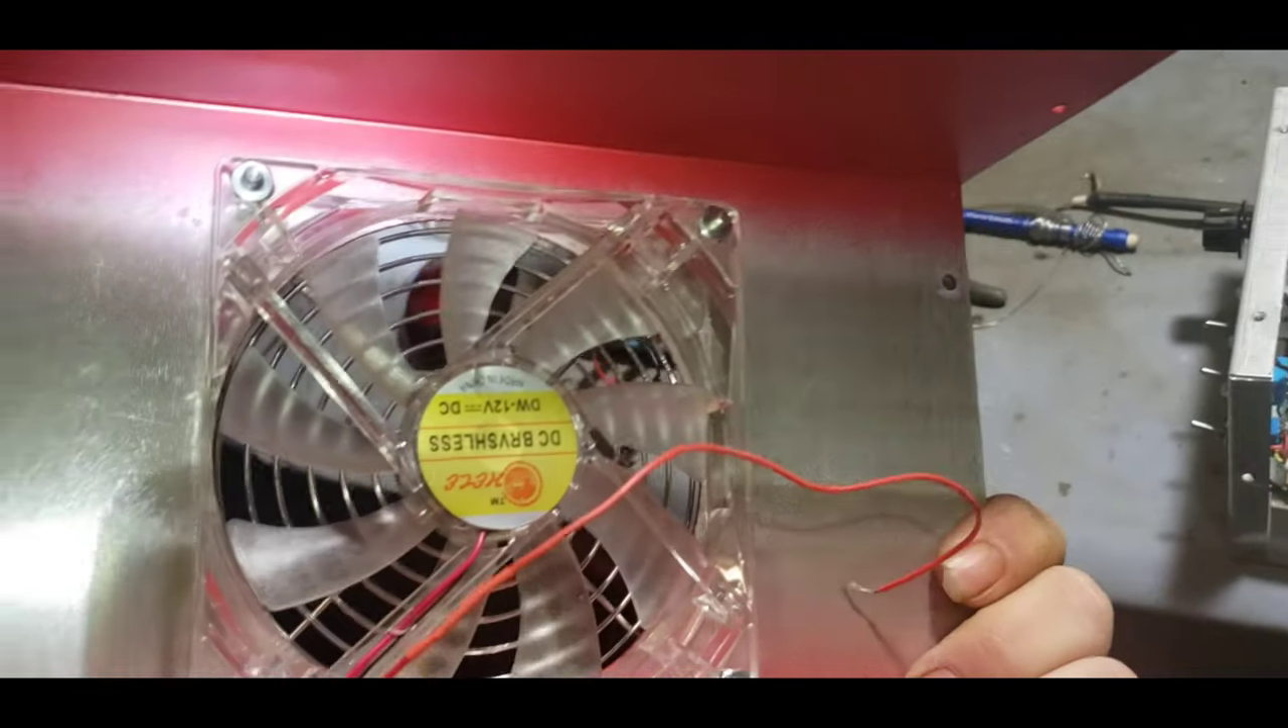So, all I got to do now is hook this fan up.